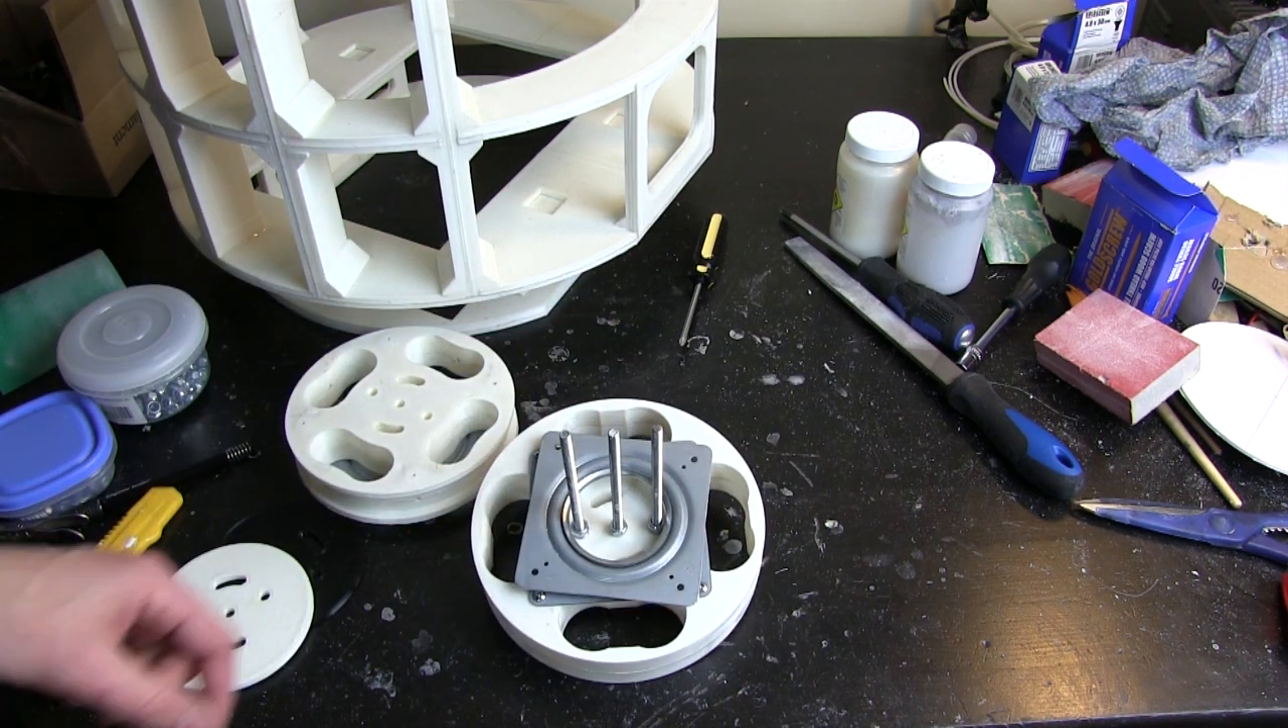I've got my bearing on the inside there.